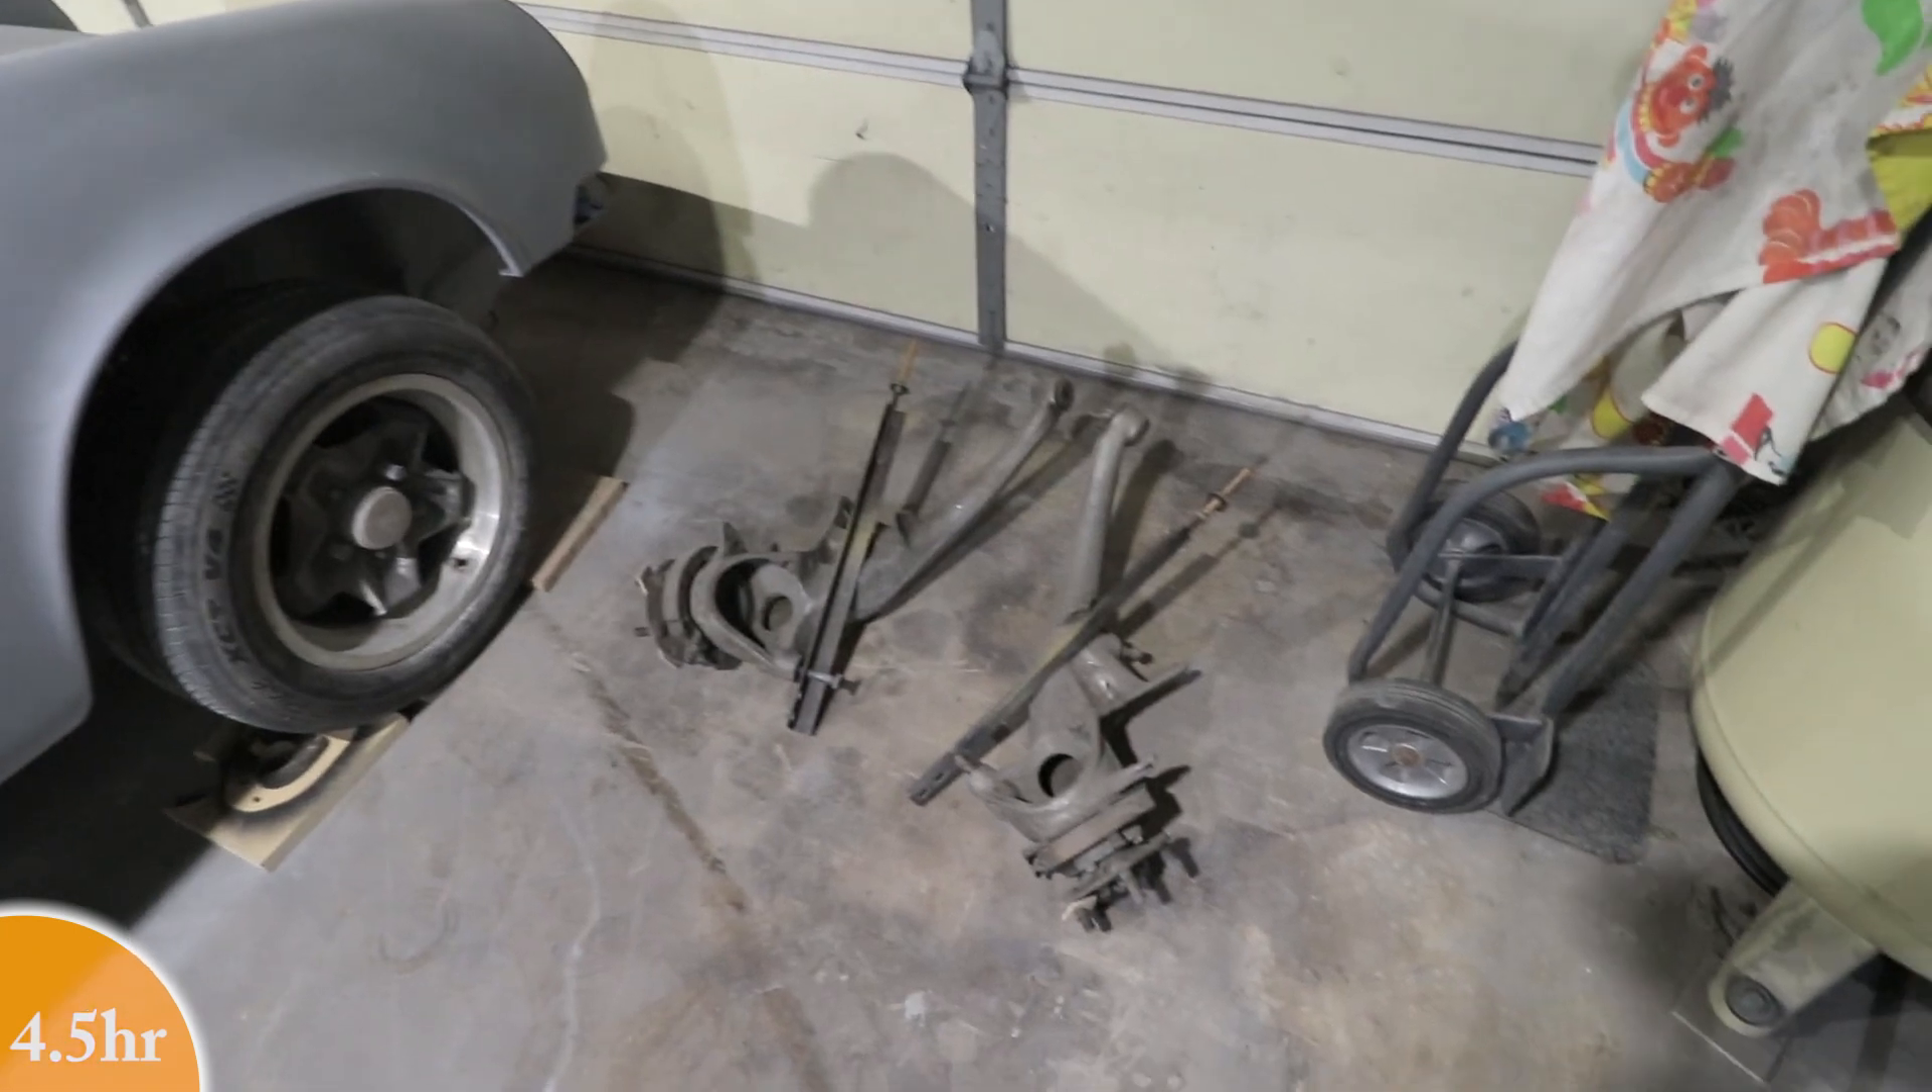And just like that, the rear banana arms are out, all the suspension.